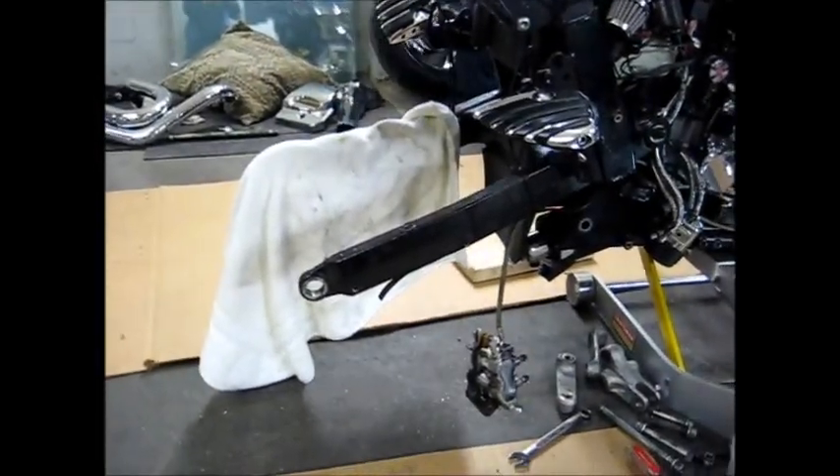And then, boom, tire is off, guys.